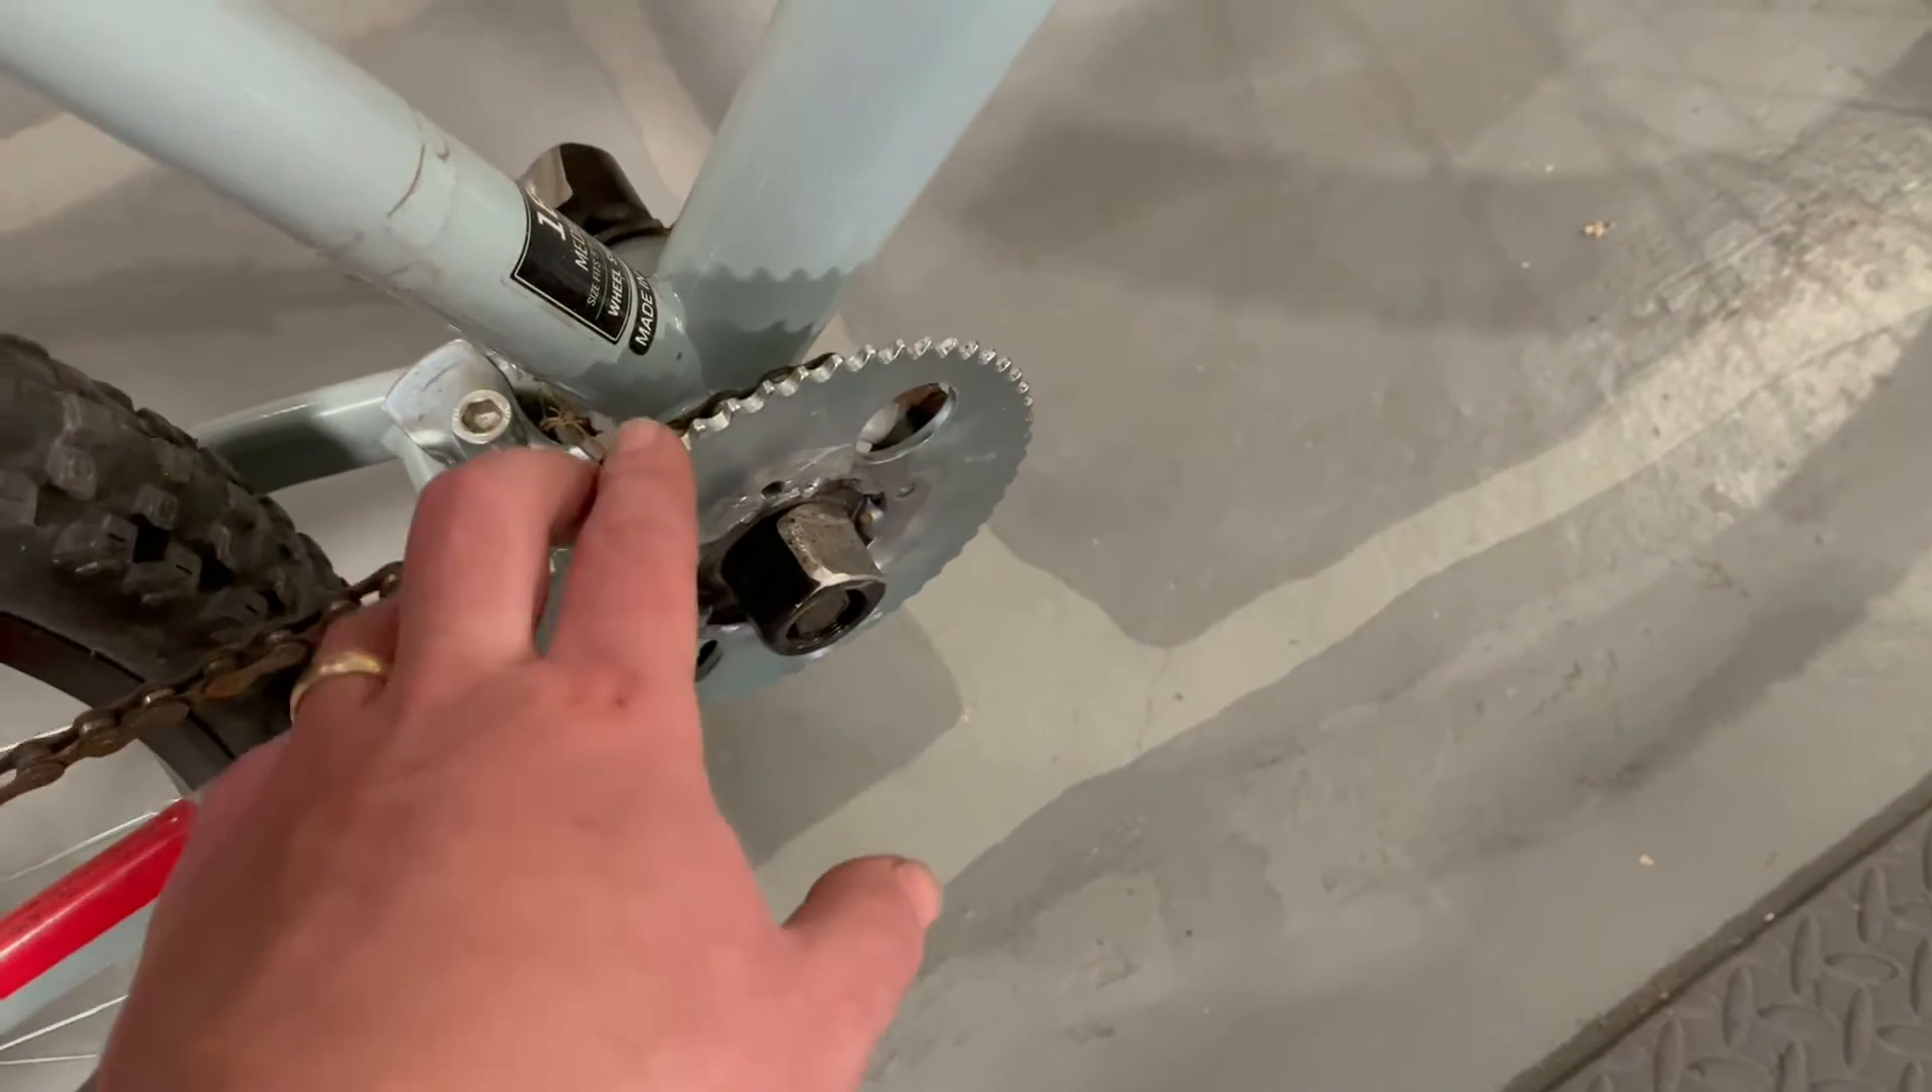Outside two gears have been removed and replaced with this one for my um go -kart chain.